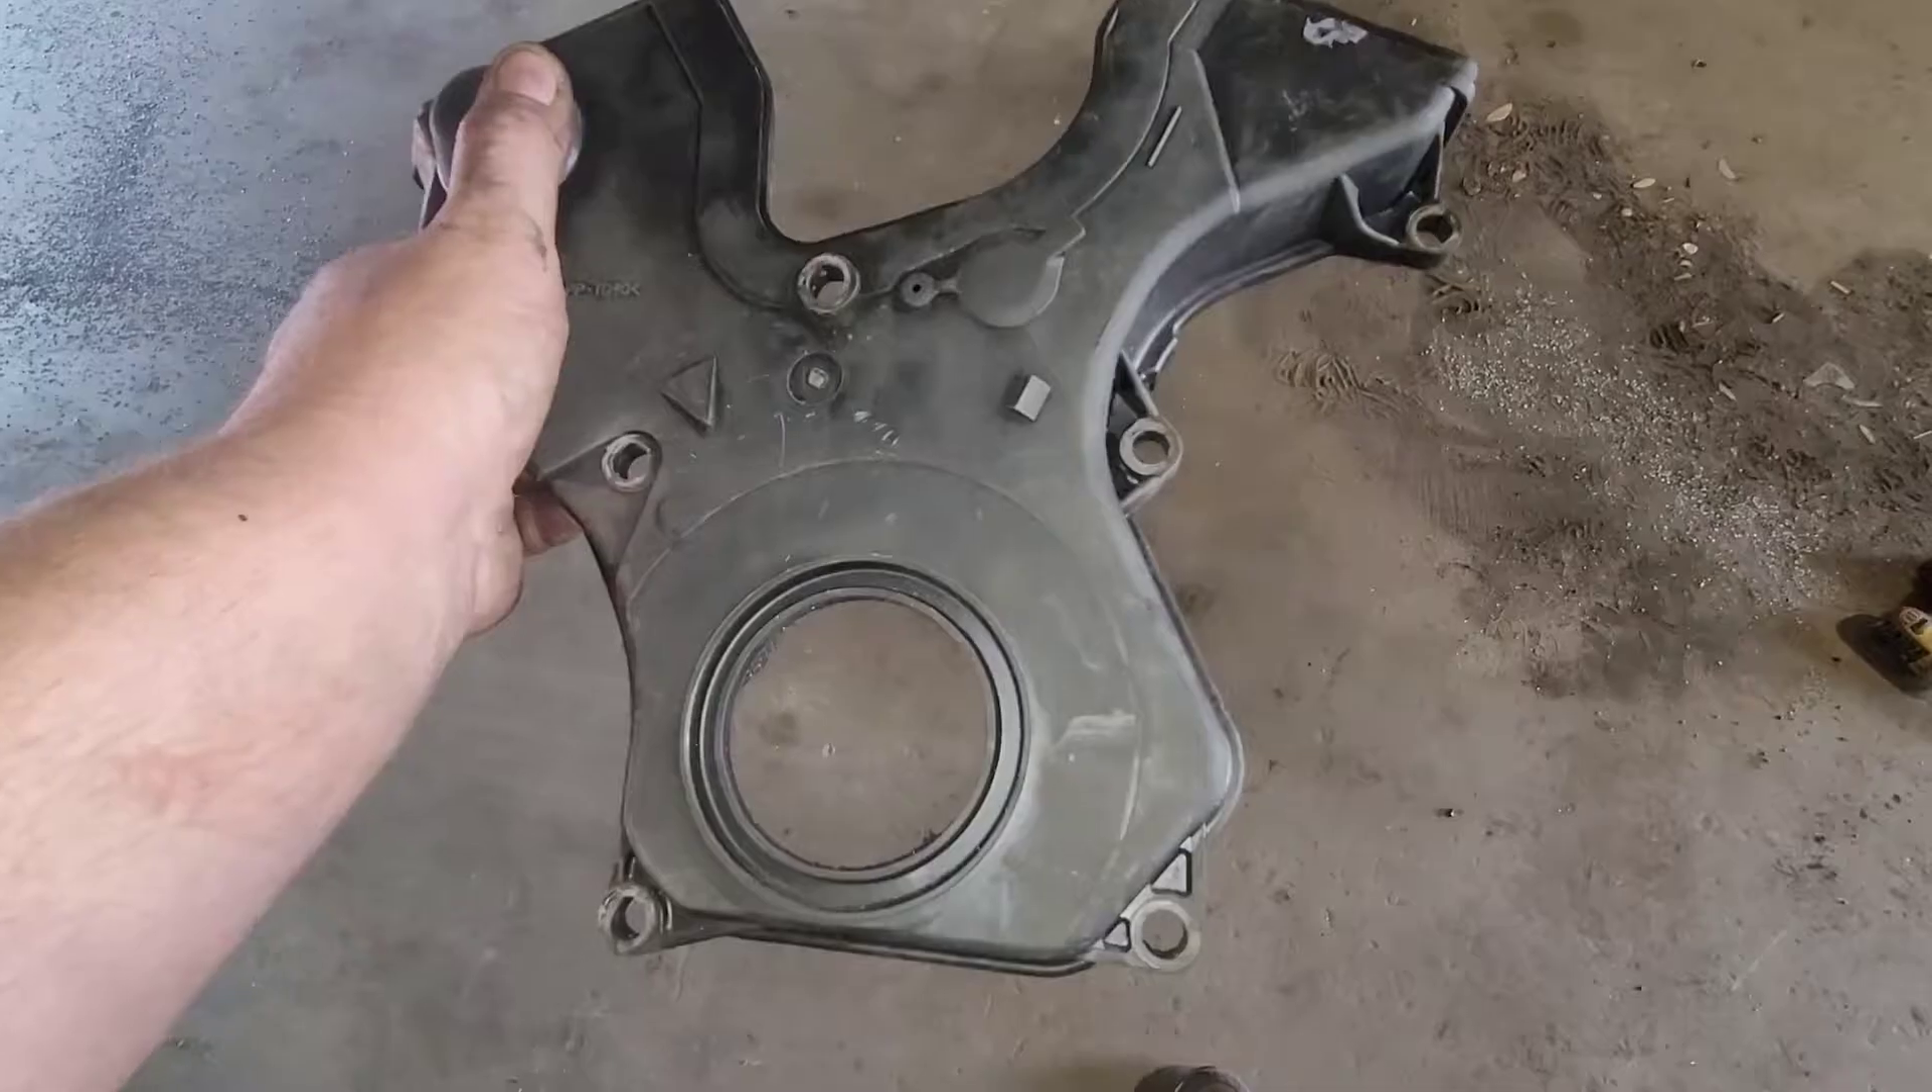So I got the front cover off.